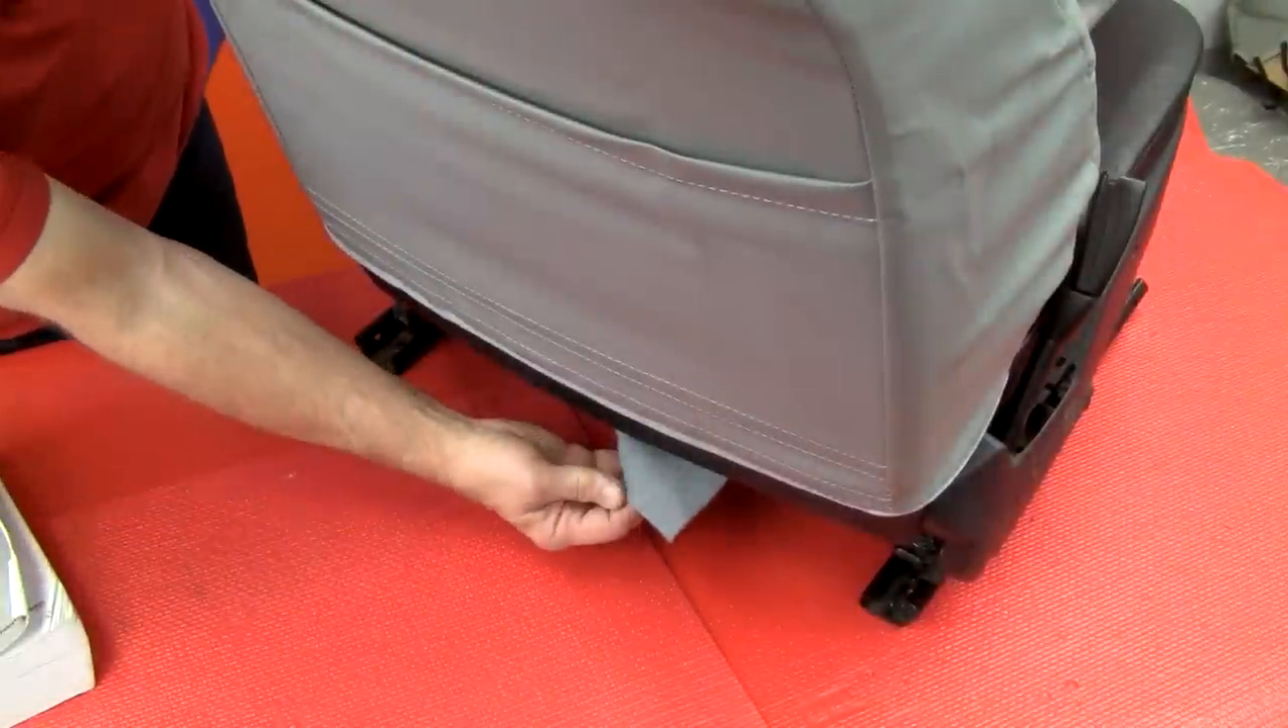Now, you can see on the back side we have that one flap started through.